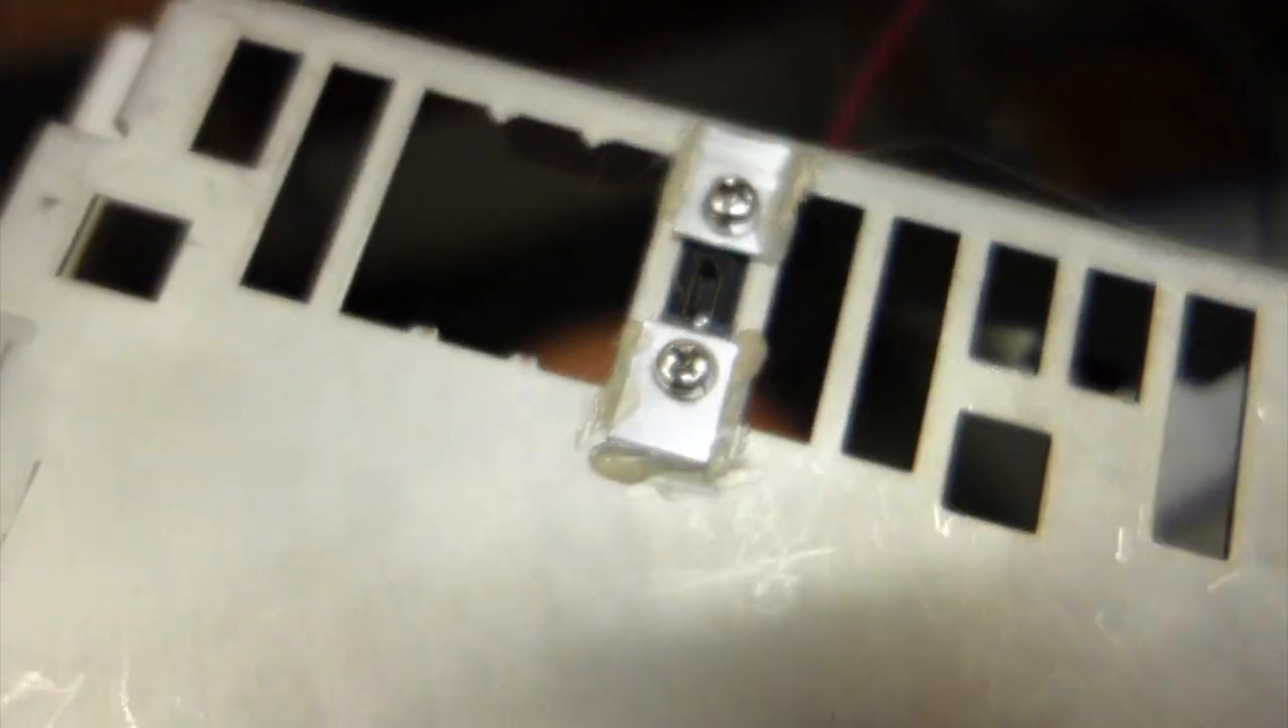Okay I got the little panel mount USB thing attached.